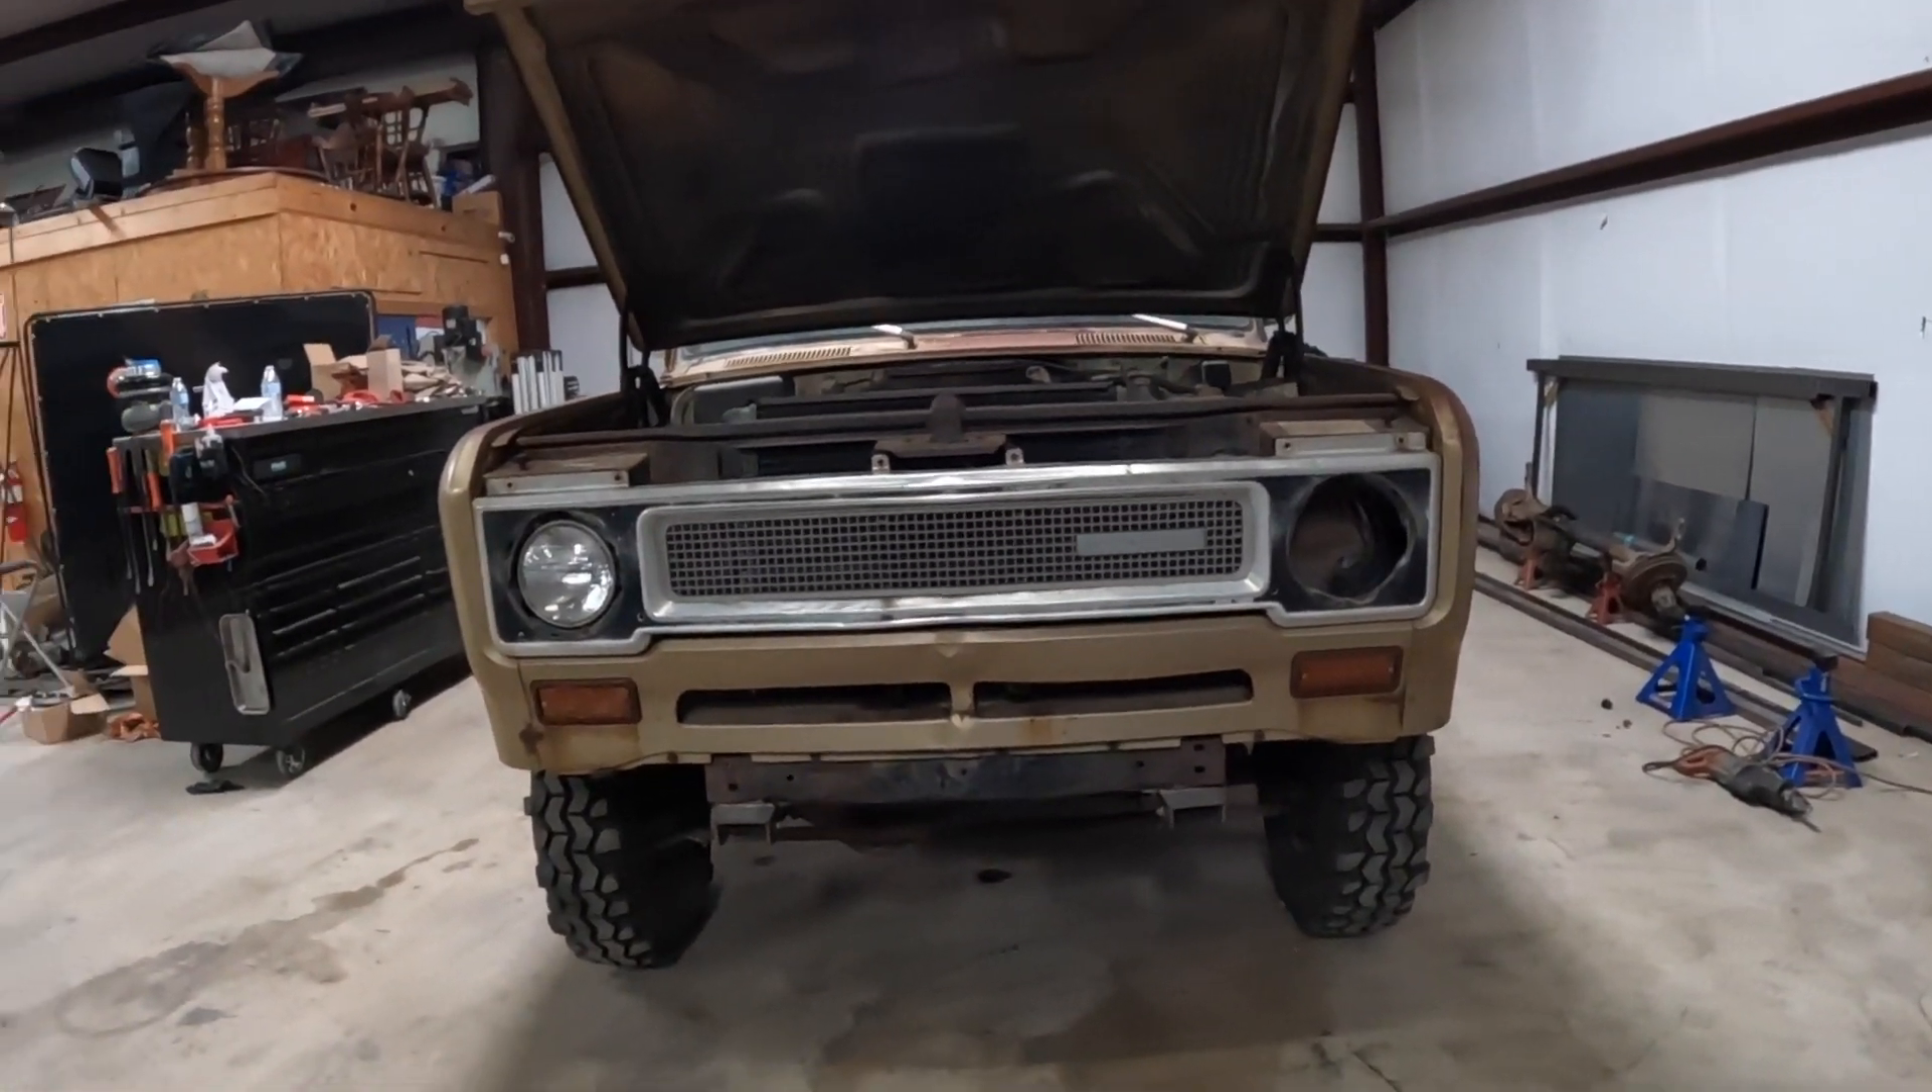The grill is set back in there.